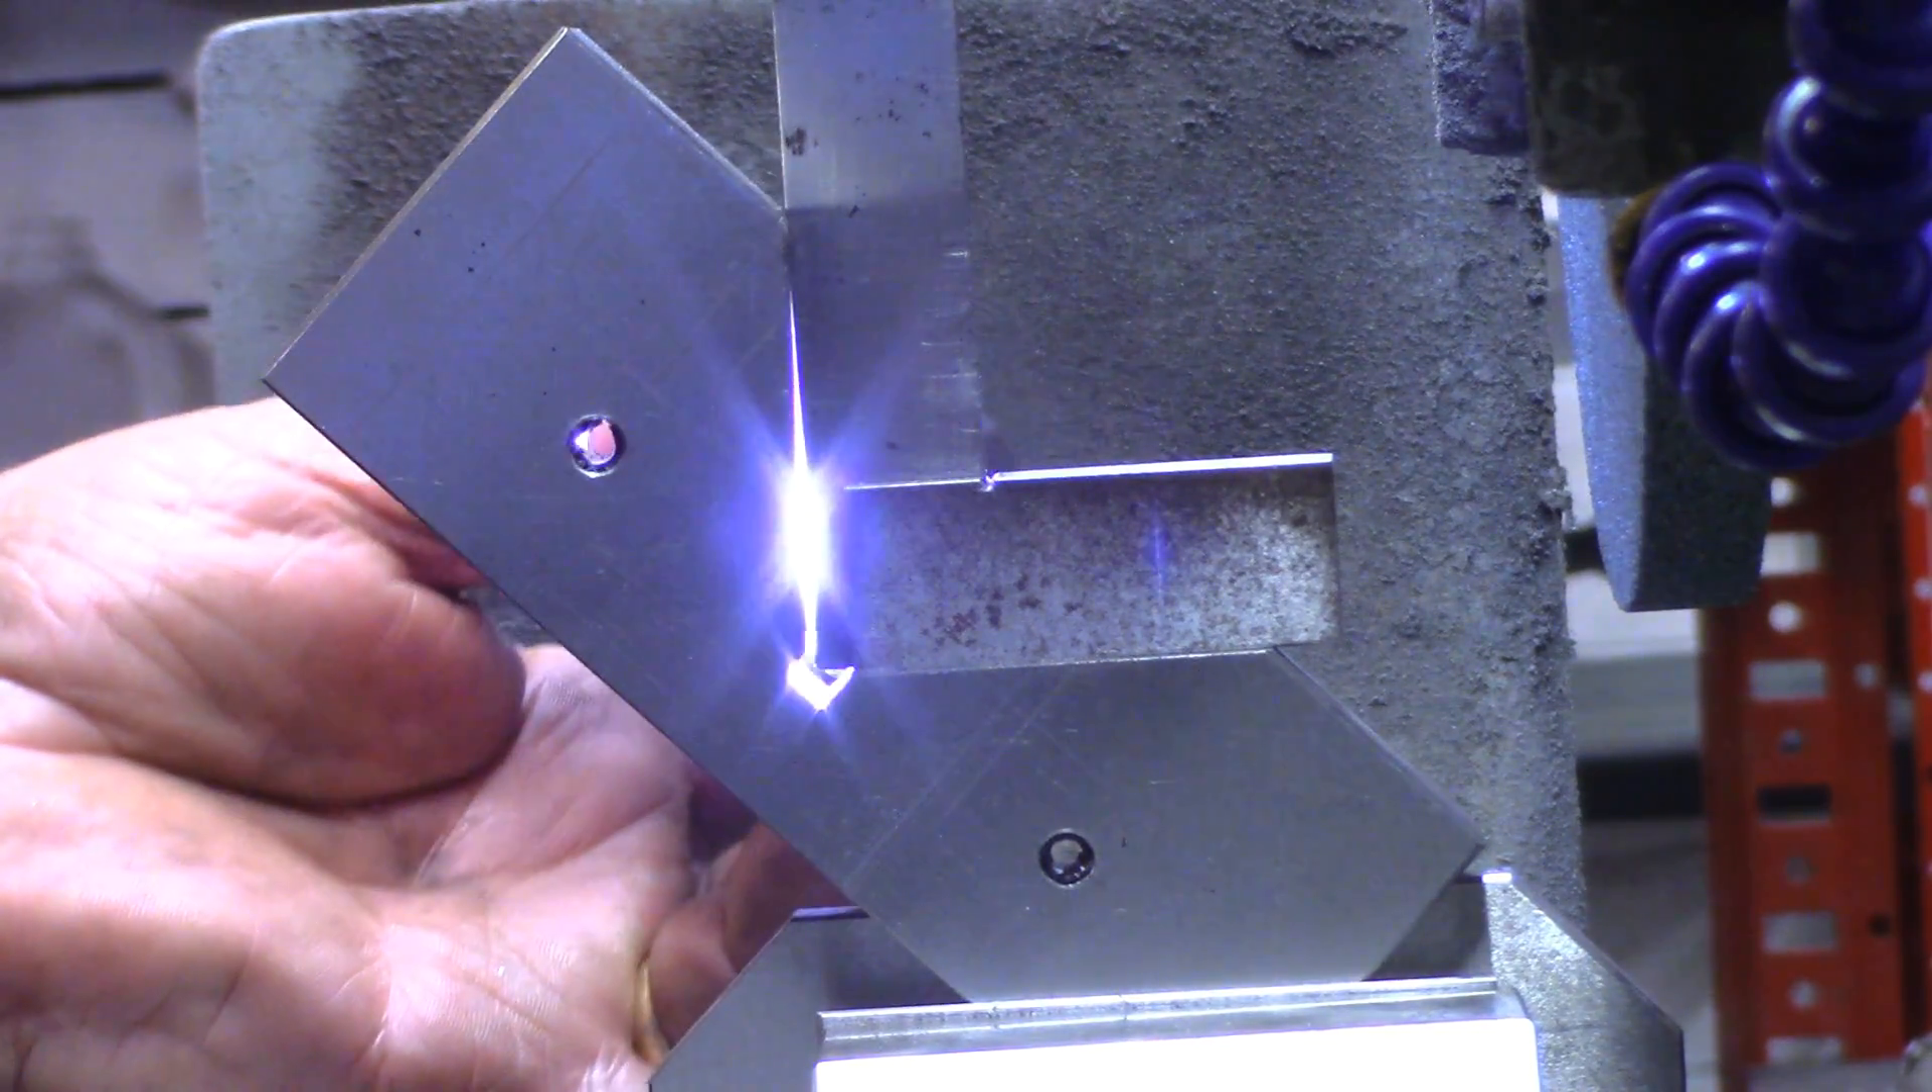There is a little light coming out on the edge up here.